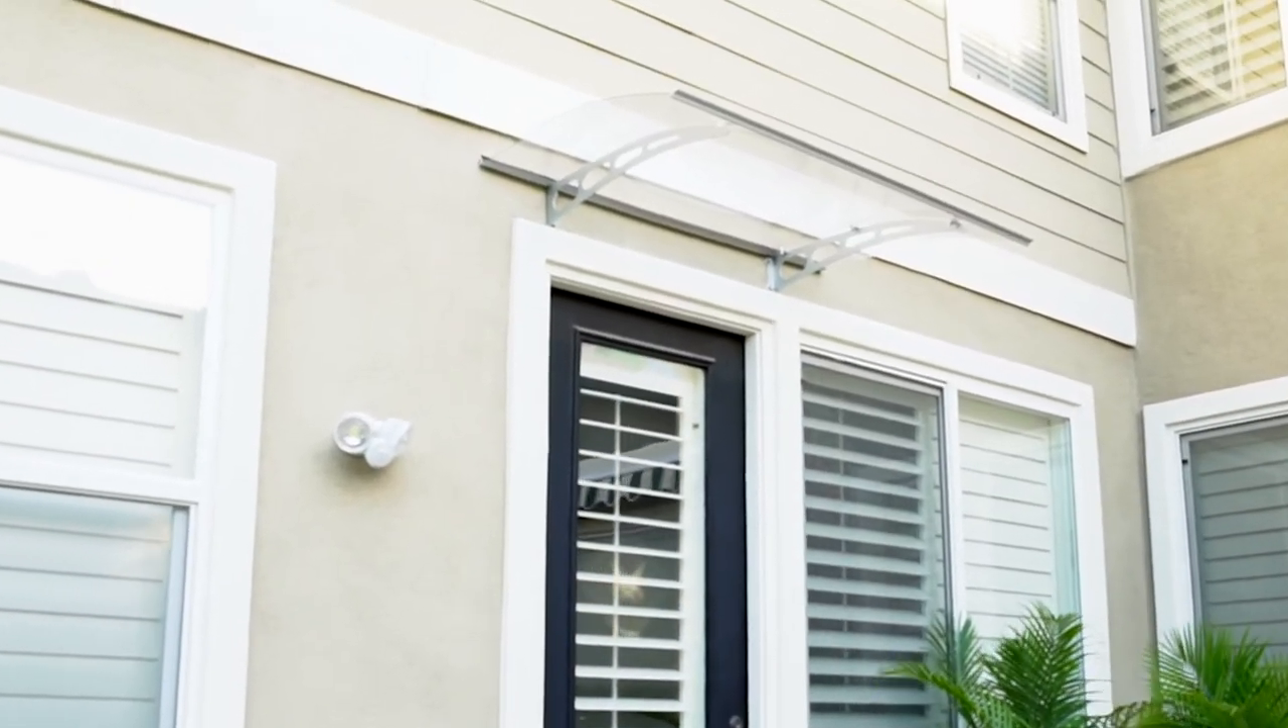Your beautiful door awning is now completely installed.